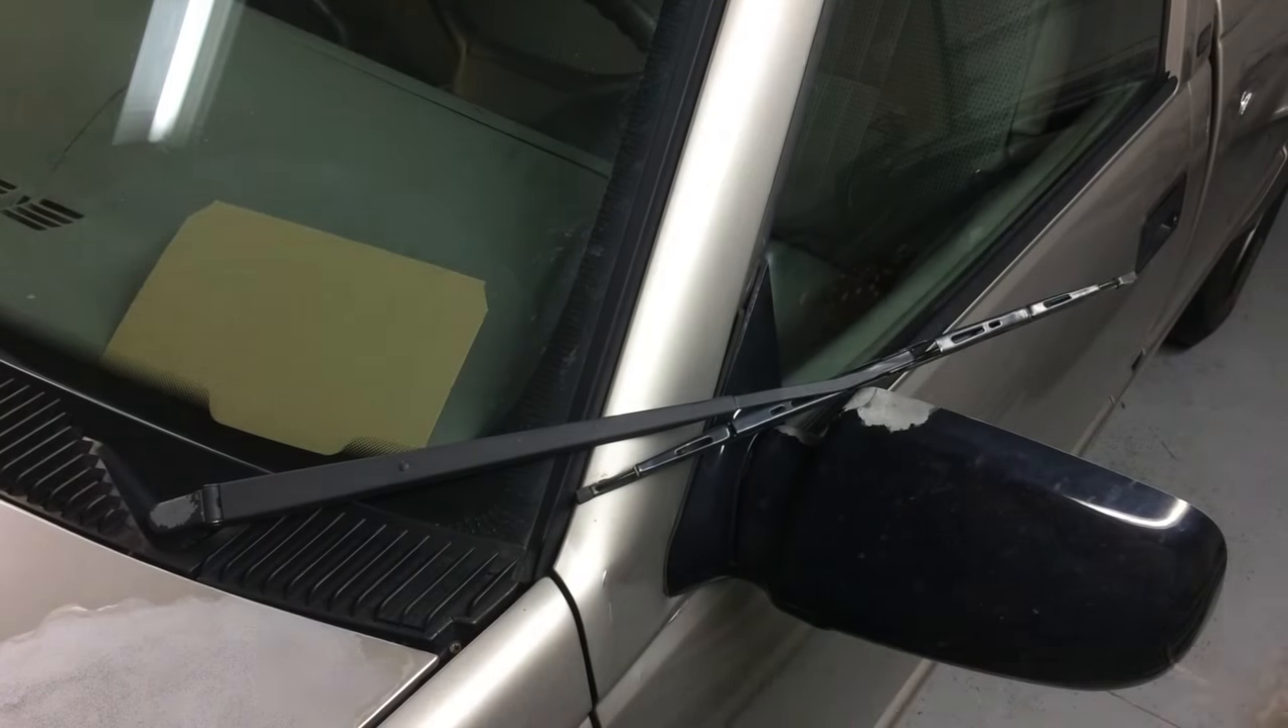What we've got here is a situation where the windshield wiper arm has came out of the track and is laying against the rearview mirror here.